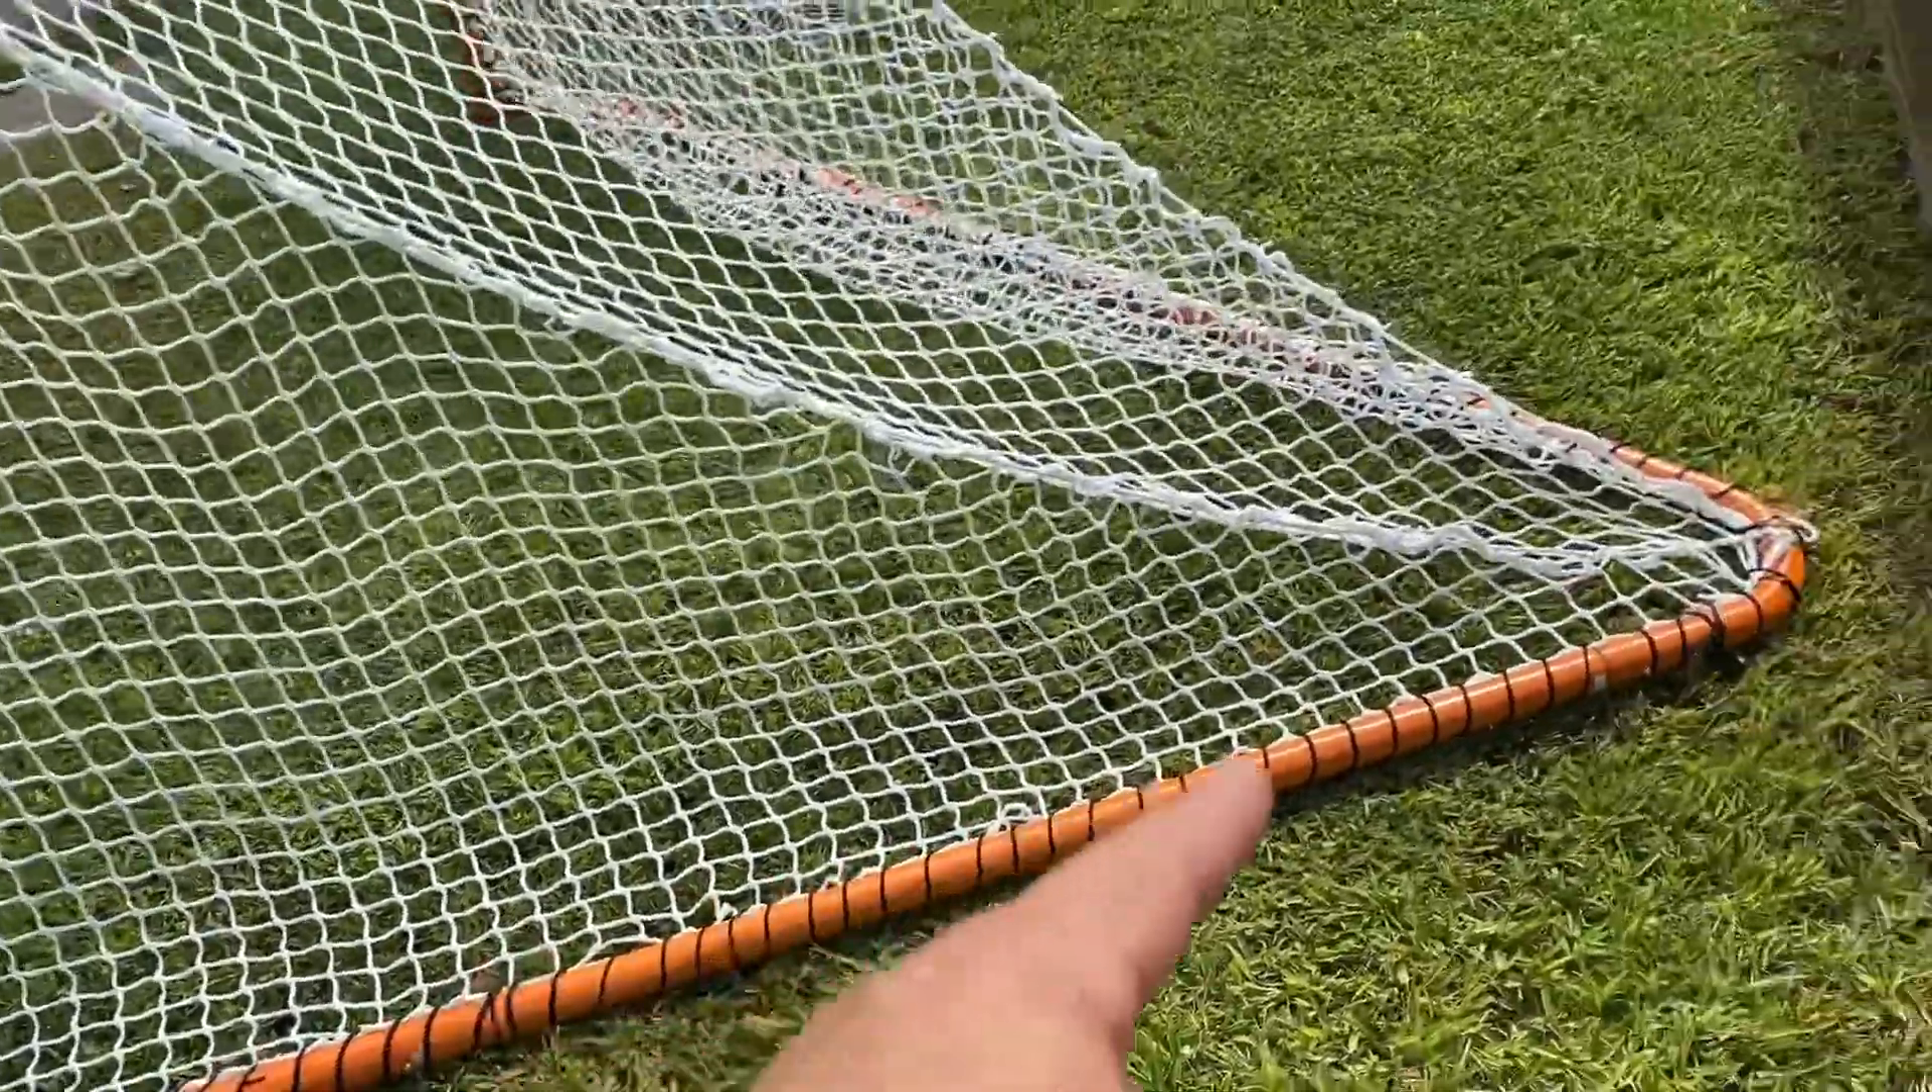You can see the net fits perfectly around the frame.